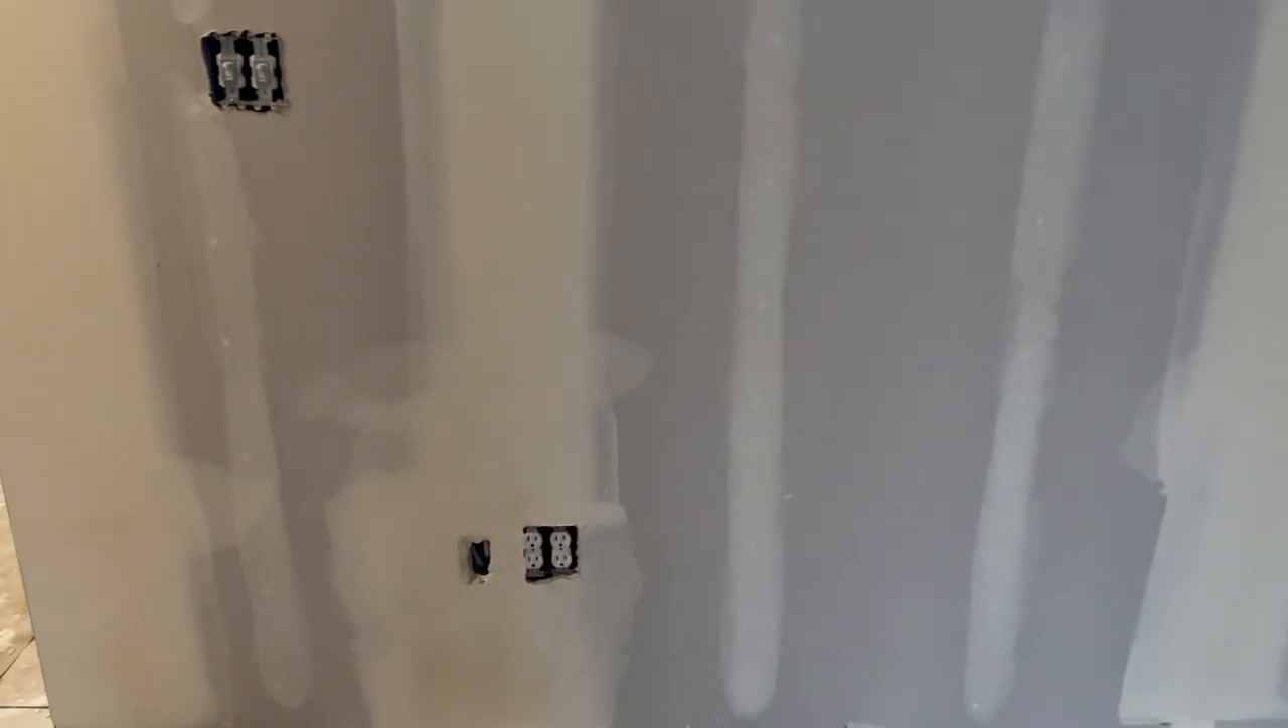So what has happened is we now have drywall up and as you can see, things have been taped and now we're getting ready to go into texture, which will happen actually tomorrow.